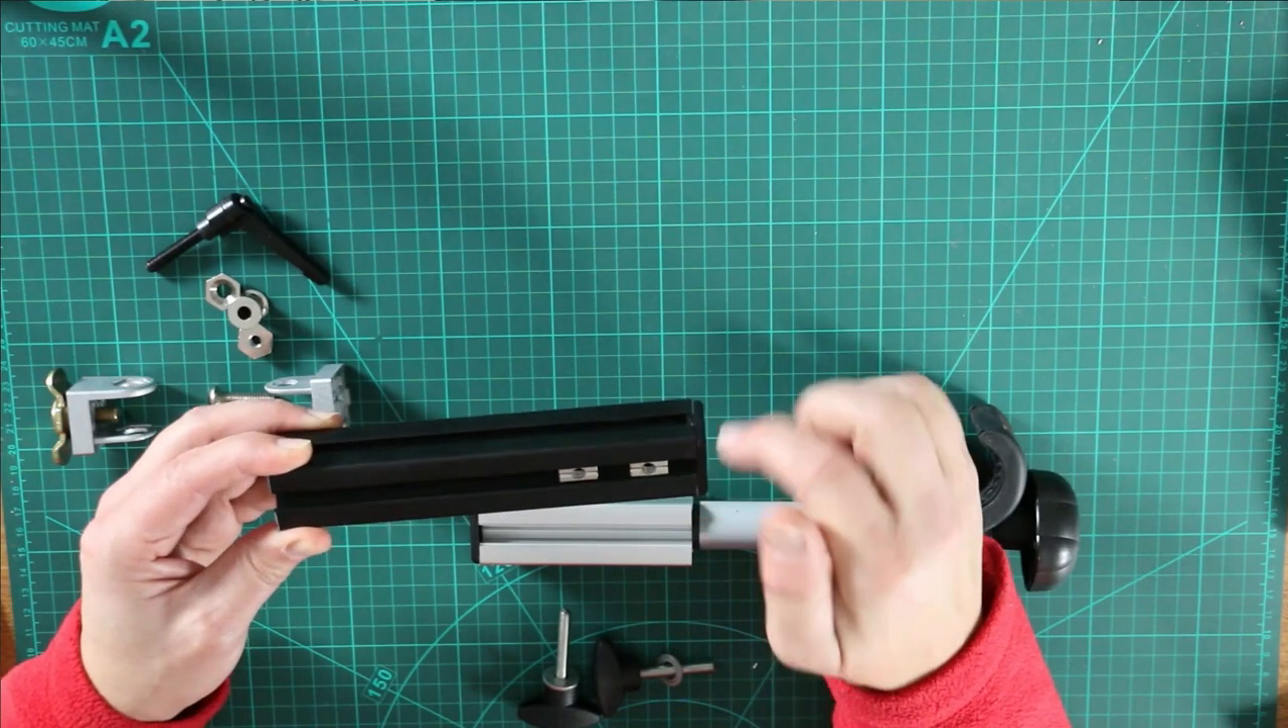Wichtig ist, ich habe hier noch zwei Nutensteine eingefügt.